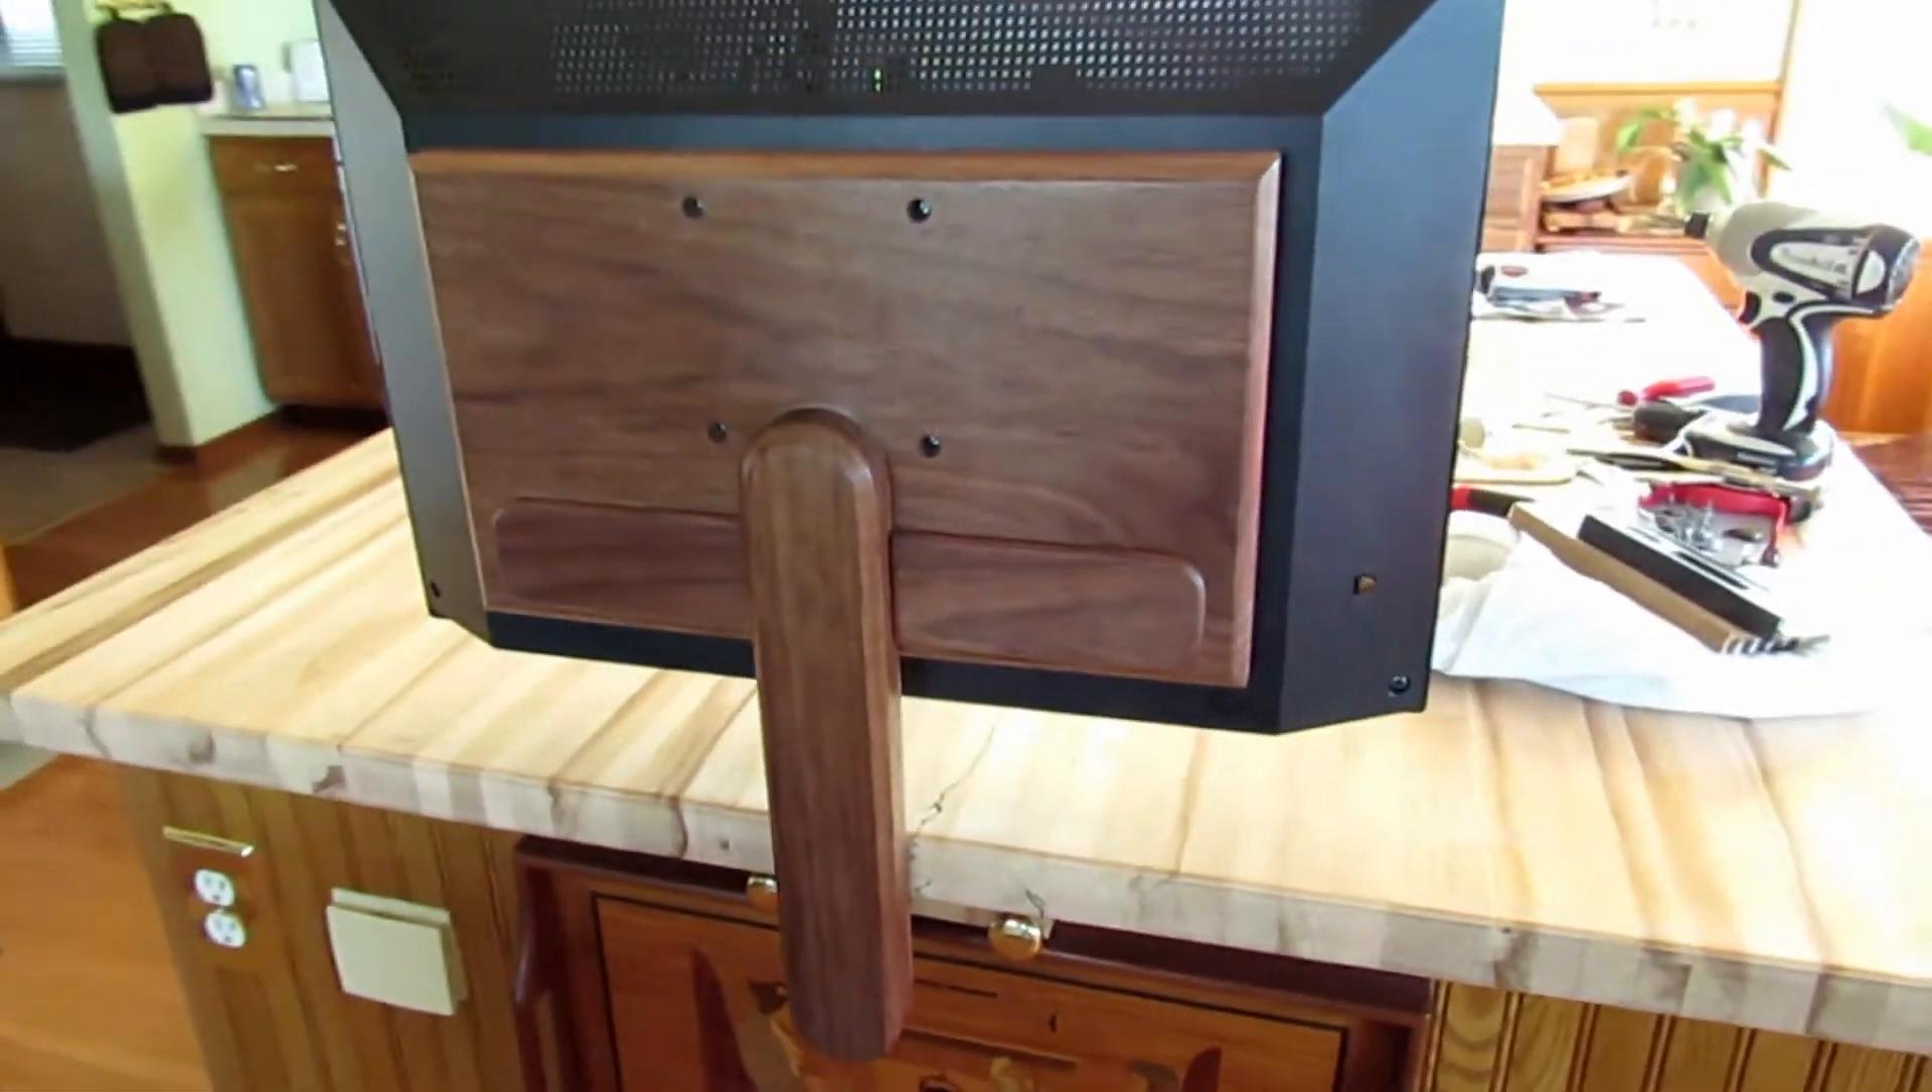As you can see there are no more wires showing.